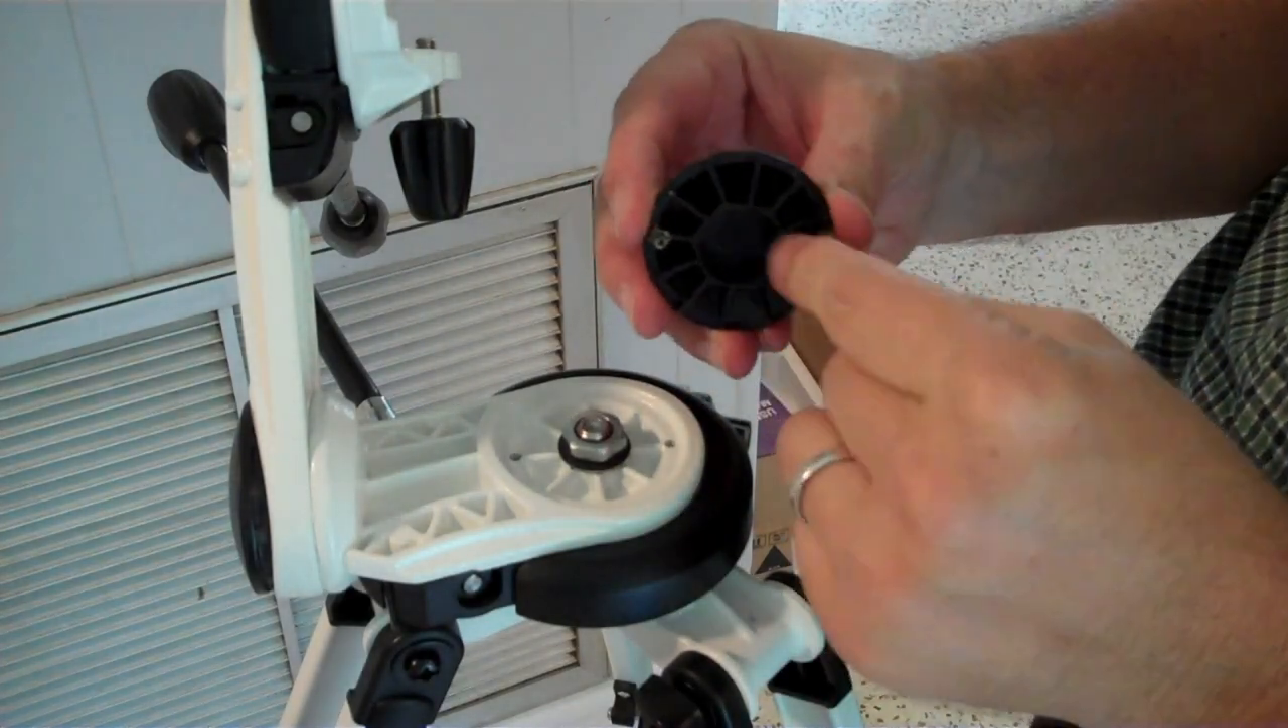All we have to do now is put these caps back on.